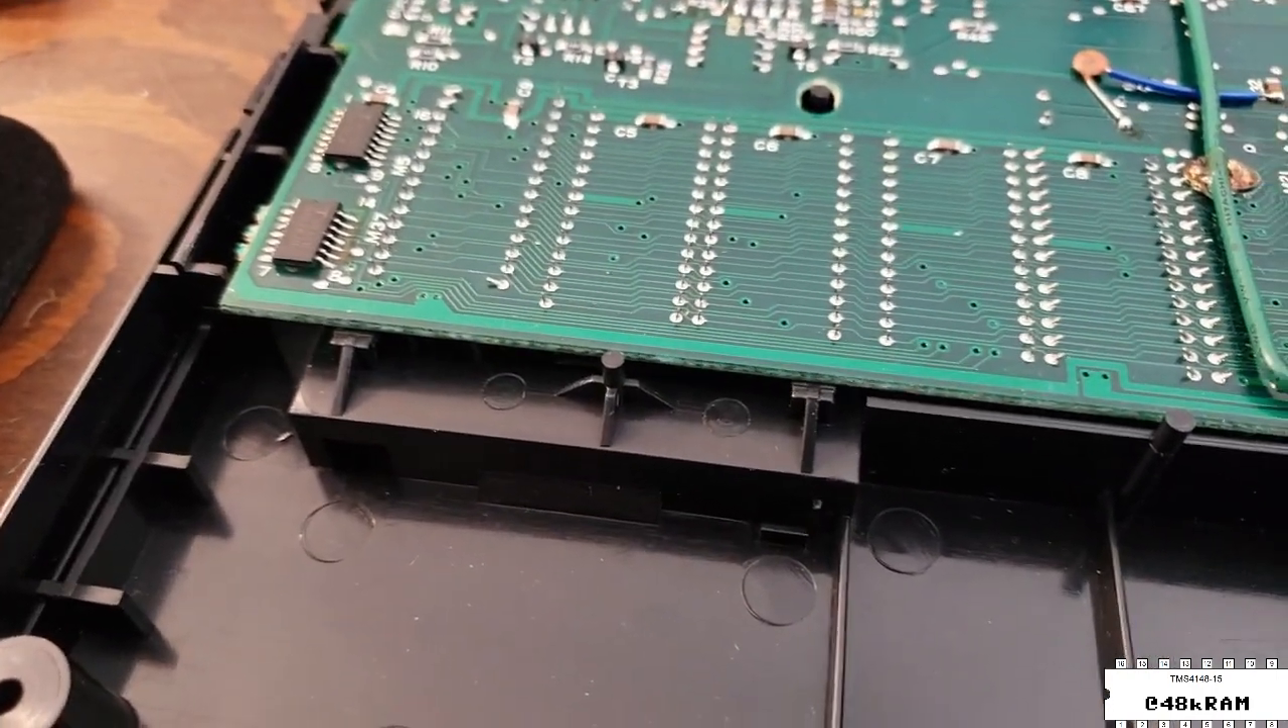The PC board is supposed to slide into these little plastic catches down here but instead it's resting on top of them.